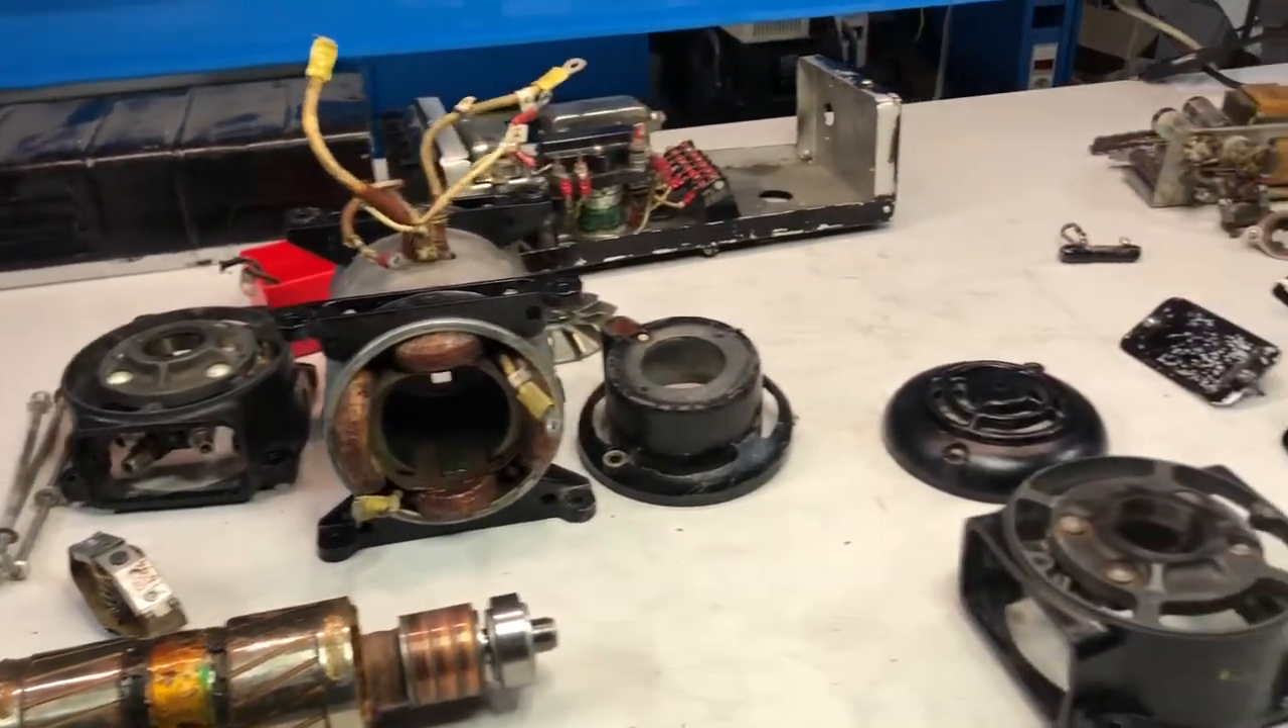Well as you can see i have completely dismantled the inverter since i have noted that this side was a very tarnished and i already have uh cleaned it and i still need to clean it this.